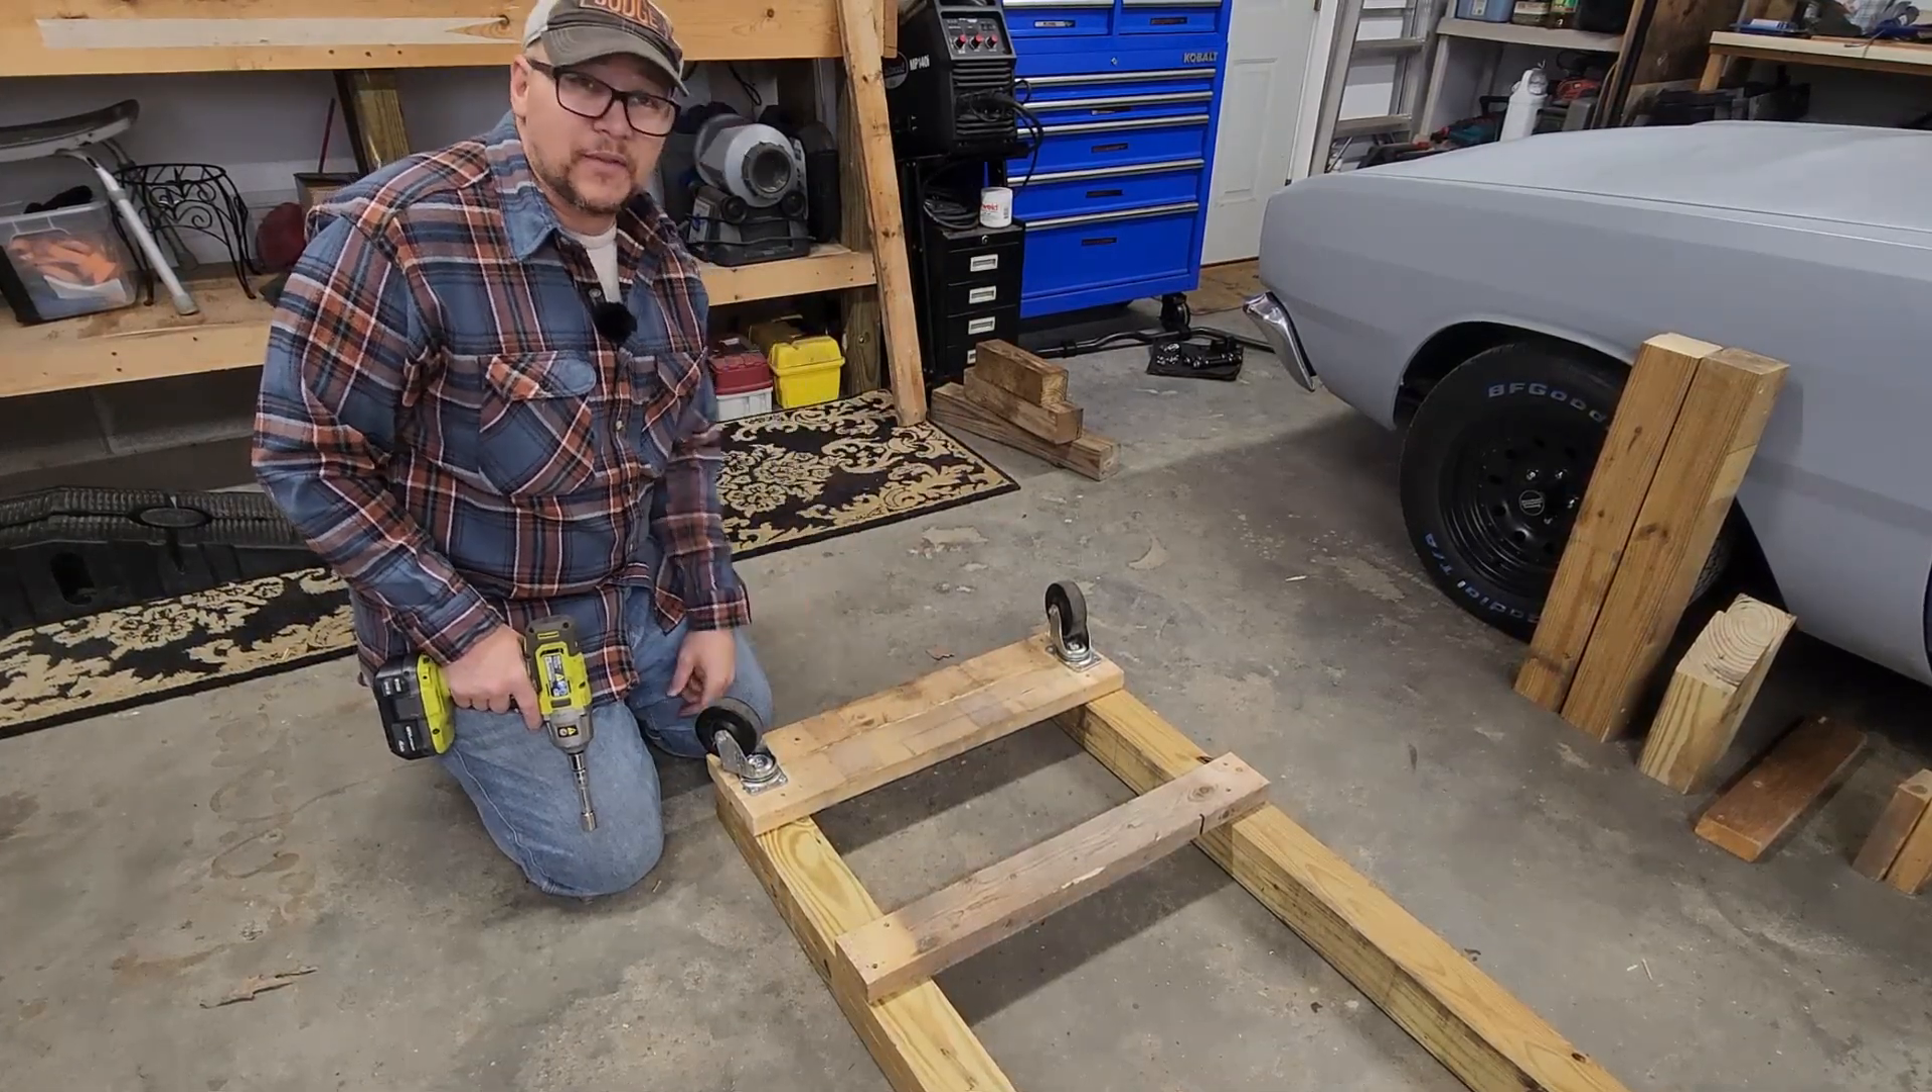Now with our casters on, we can go ahead and flip this over.